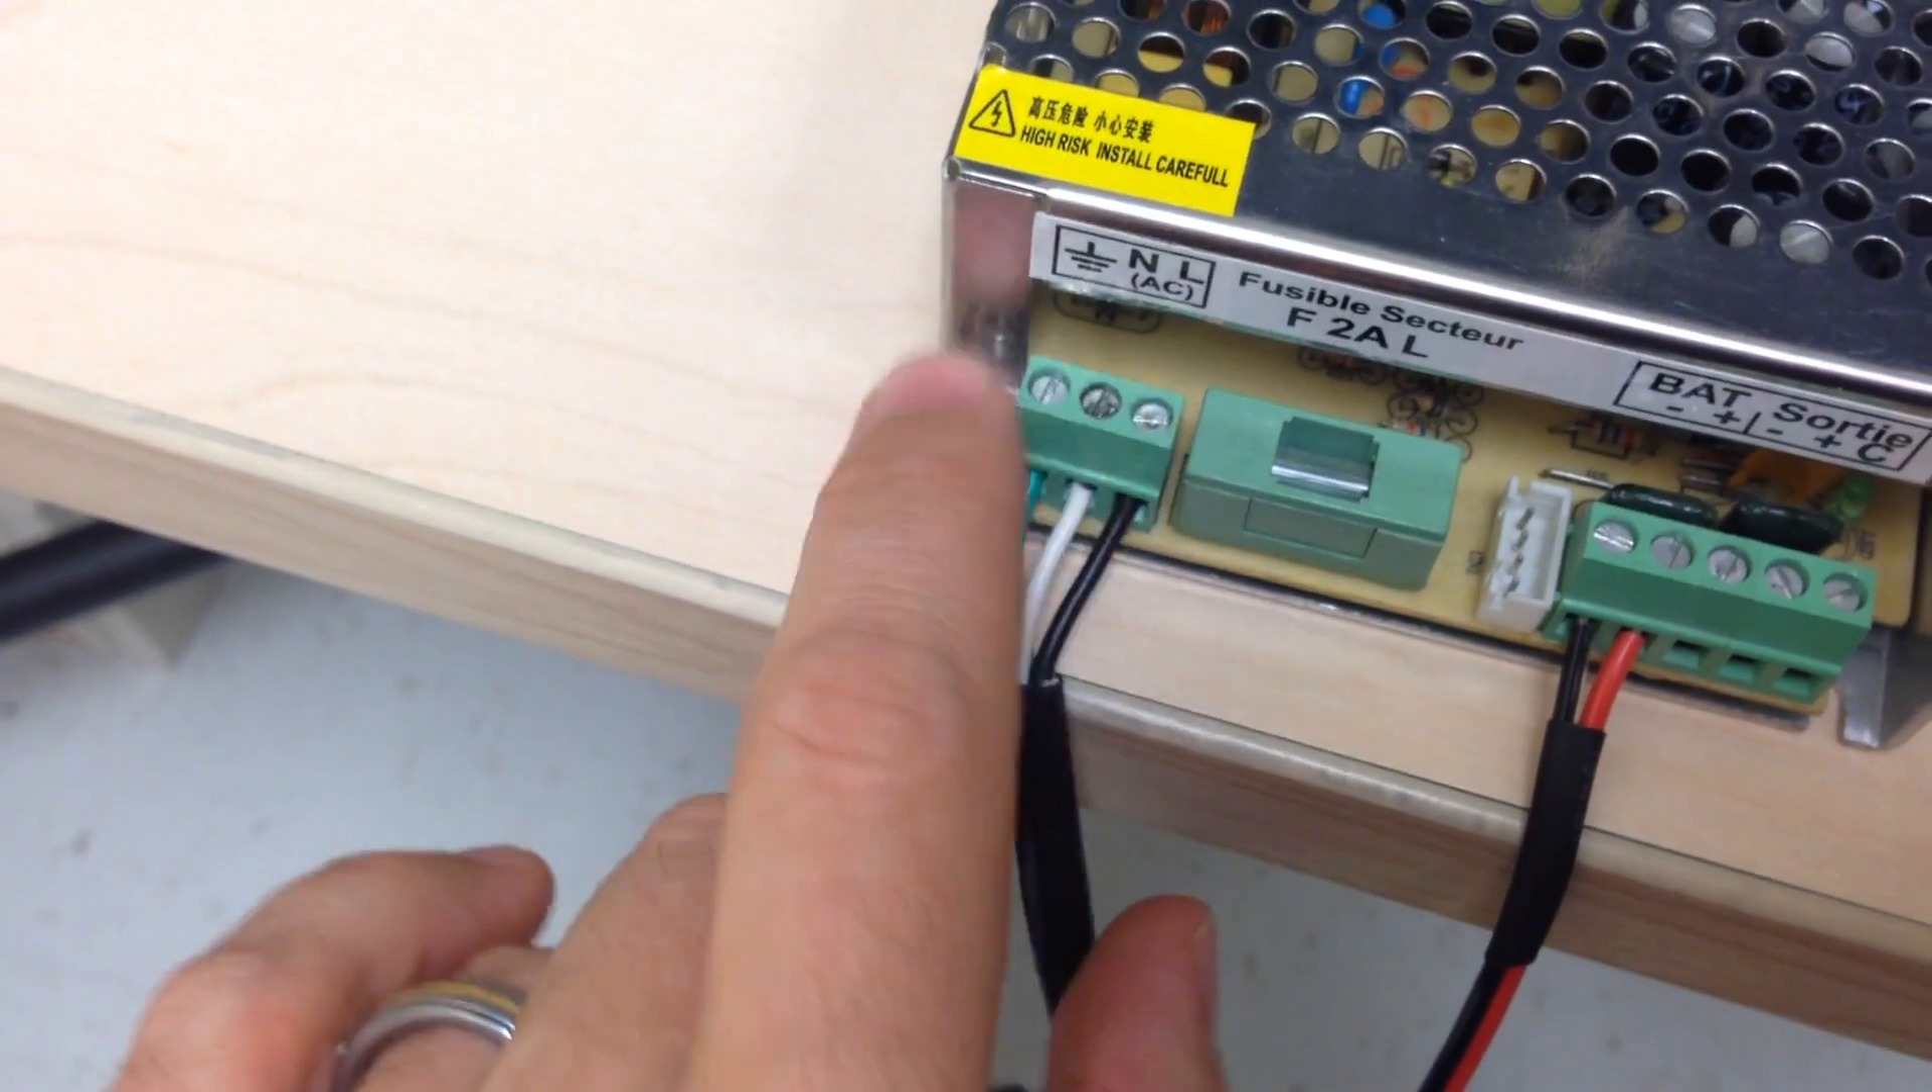And then I've got my AC wired in.